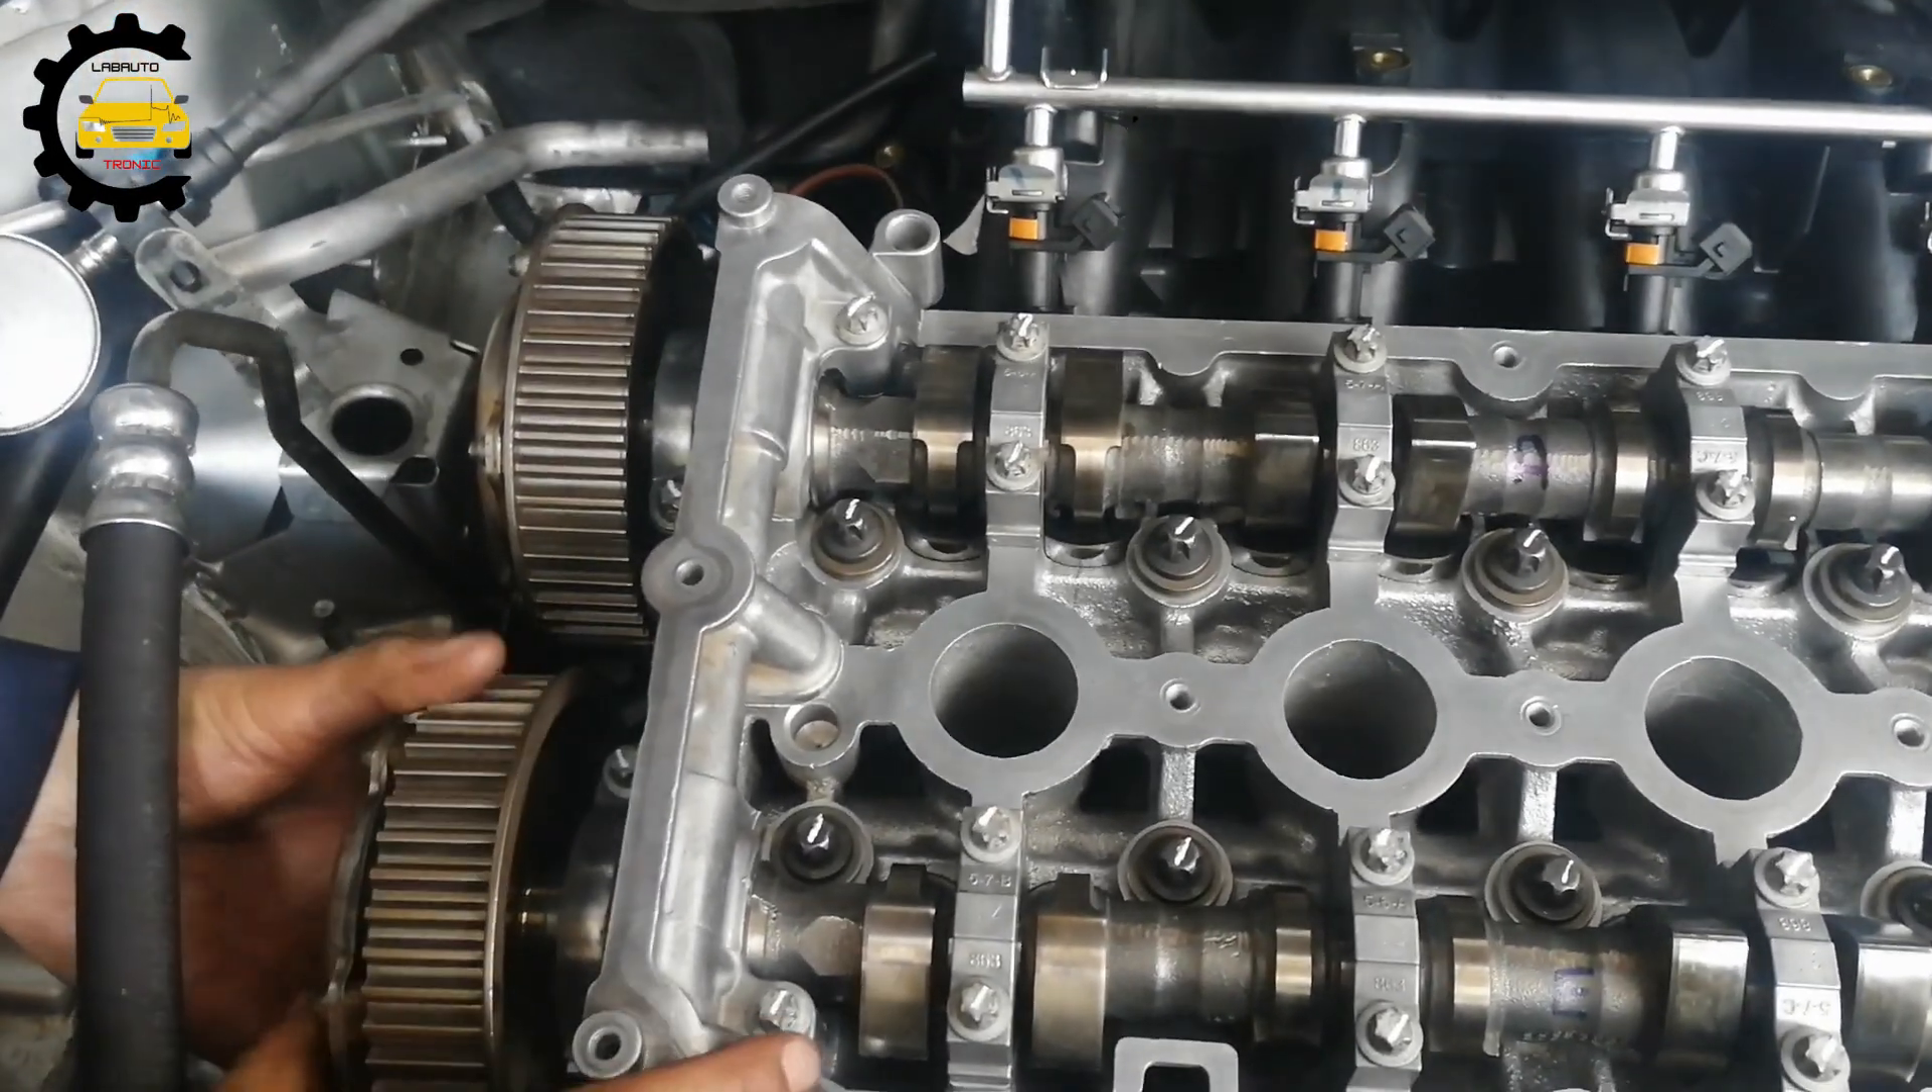Estamos en el proceso de montaje de los variadores. Ya hemos colocado uno.